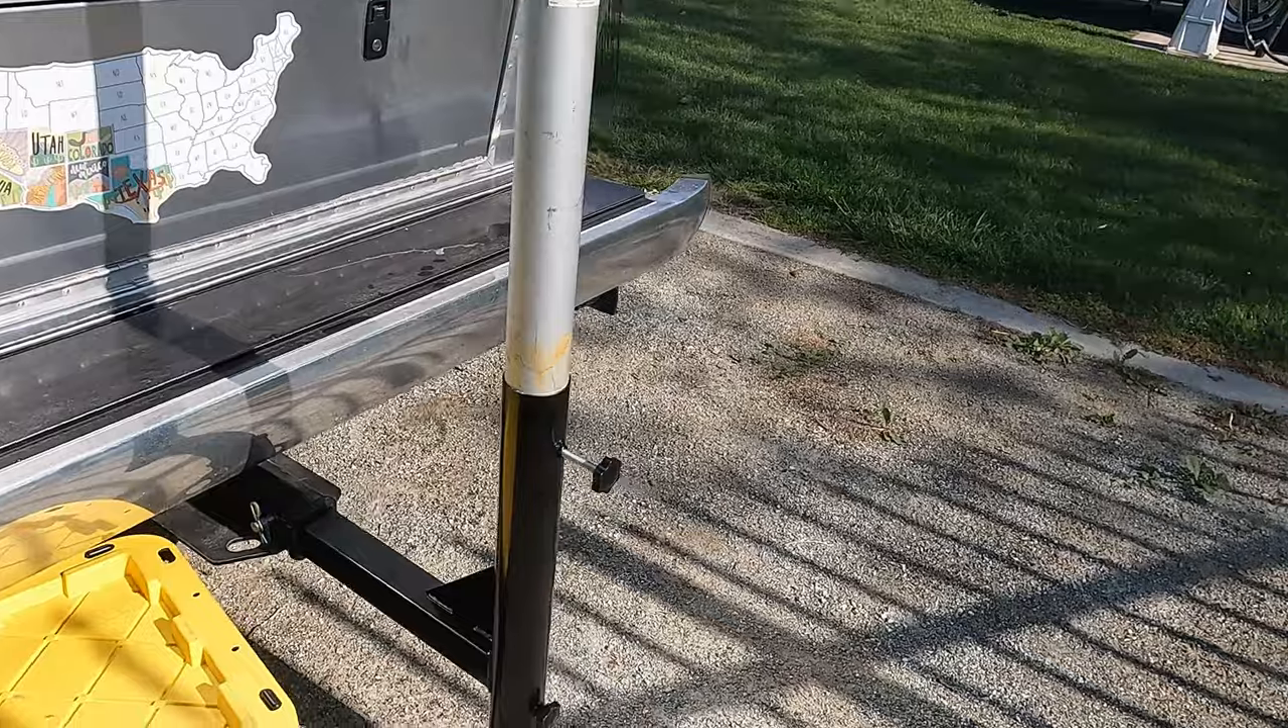I want to show that with this particular one, the Harbor Freight flagpole fits in. No problem. Clamps down.